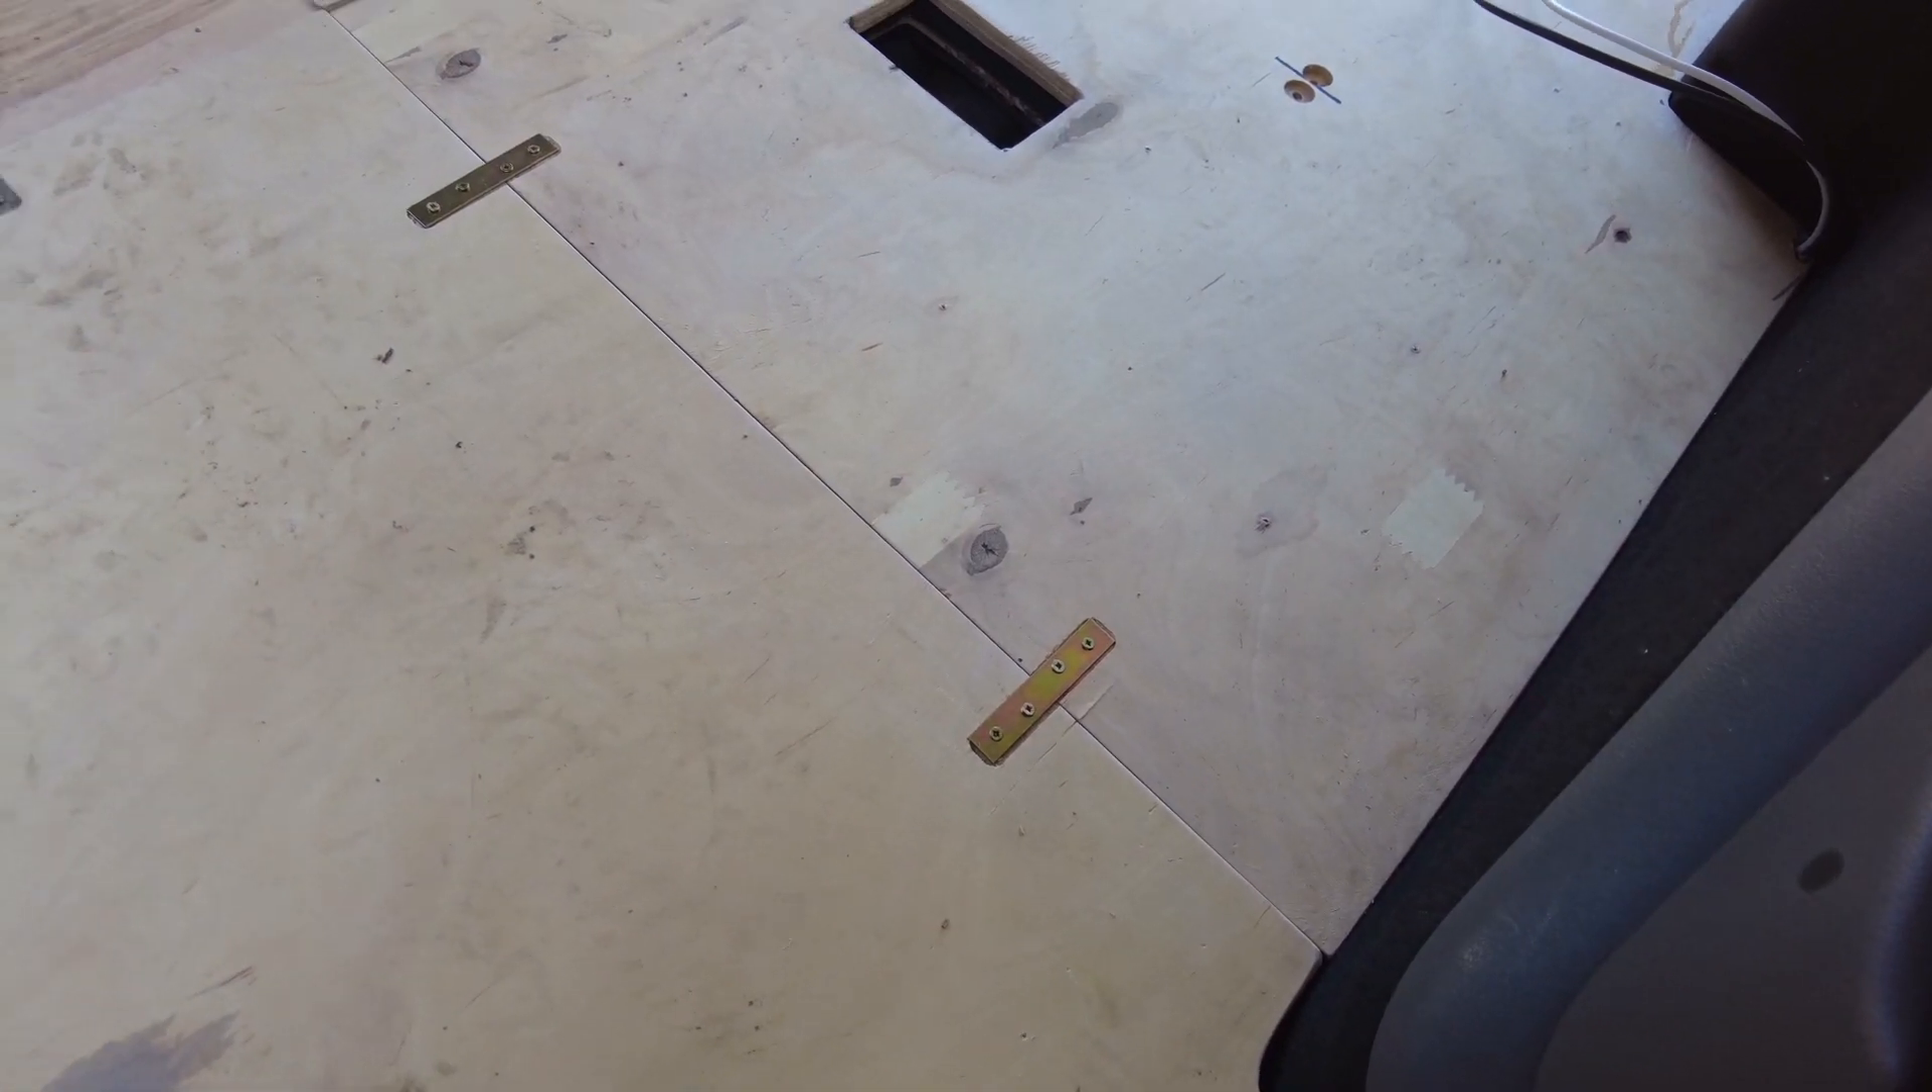Die Bodenplatte ist jetzt mit so Laschen verbunden worden.